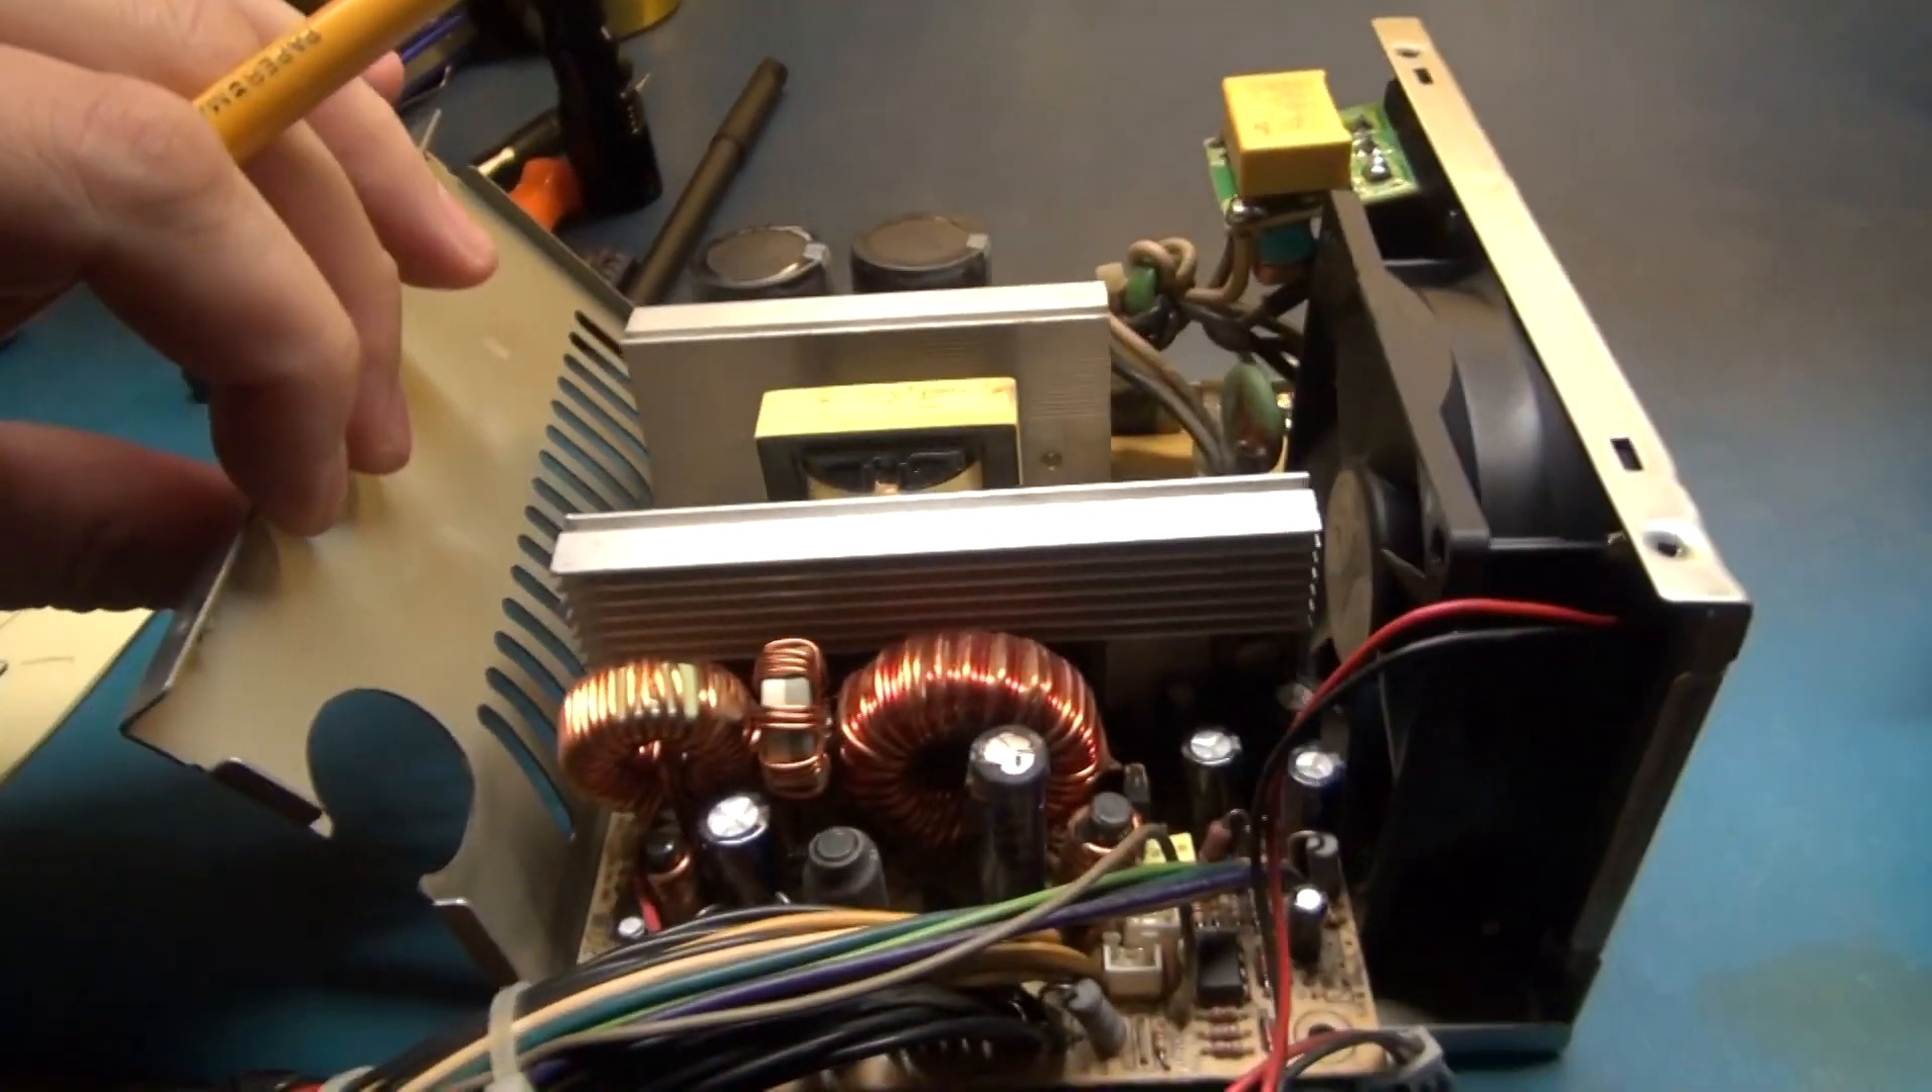All right, so I've pulled the power supply apart, the computer power supply.